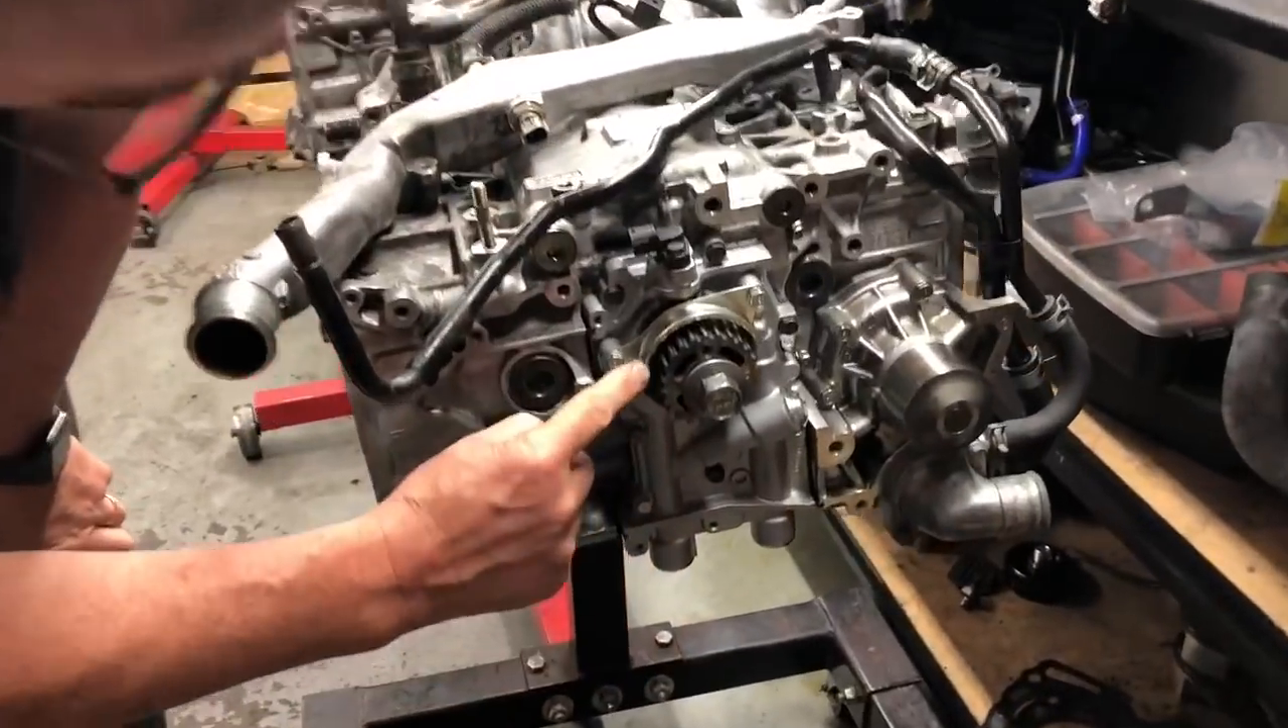The oil pump's in place.